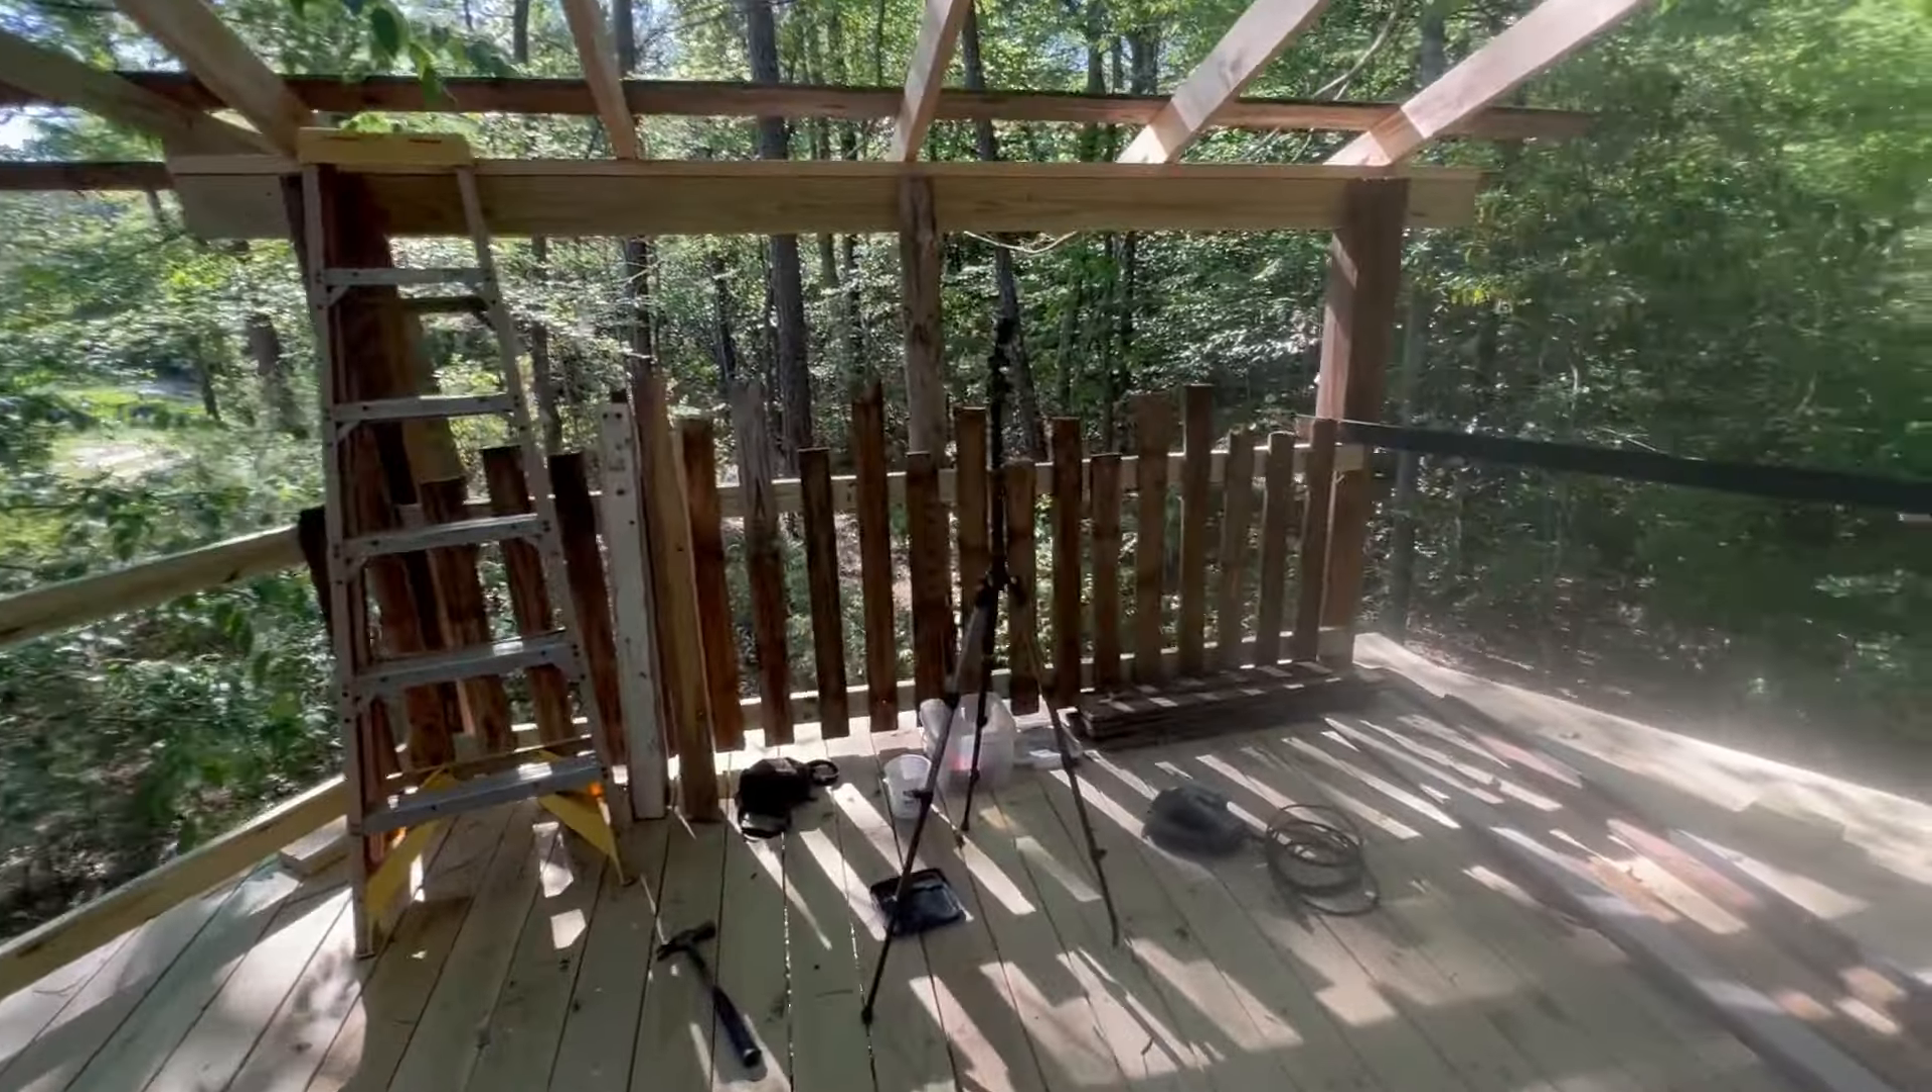We got these pickets up. We got those pickets up.